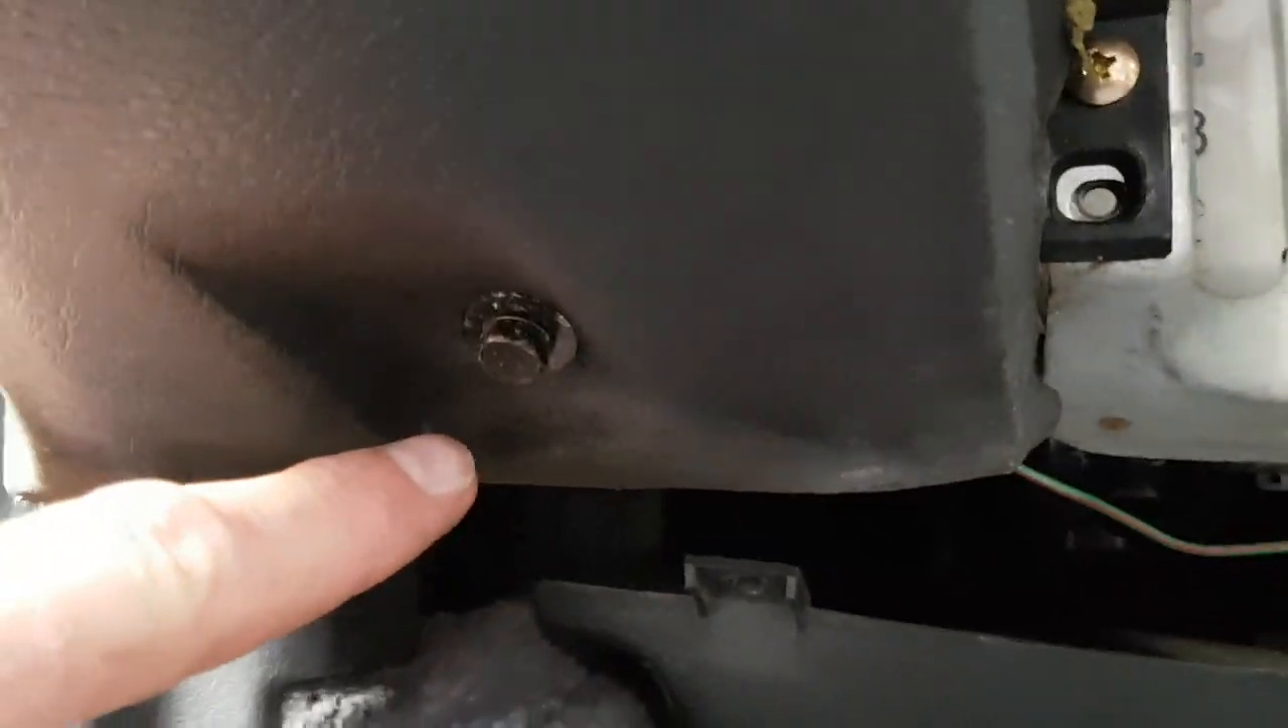There's one other bolt that remains on this side which is straight under the dashboard just here.